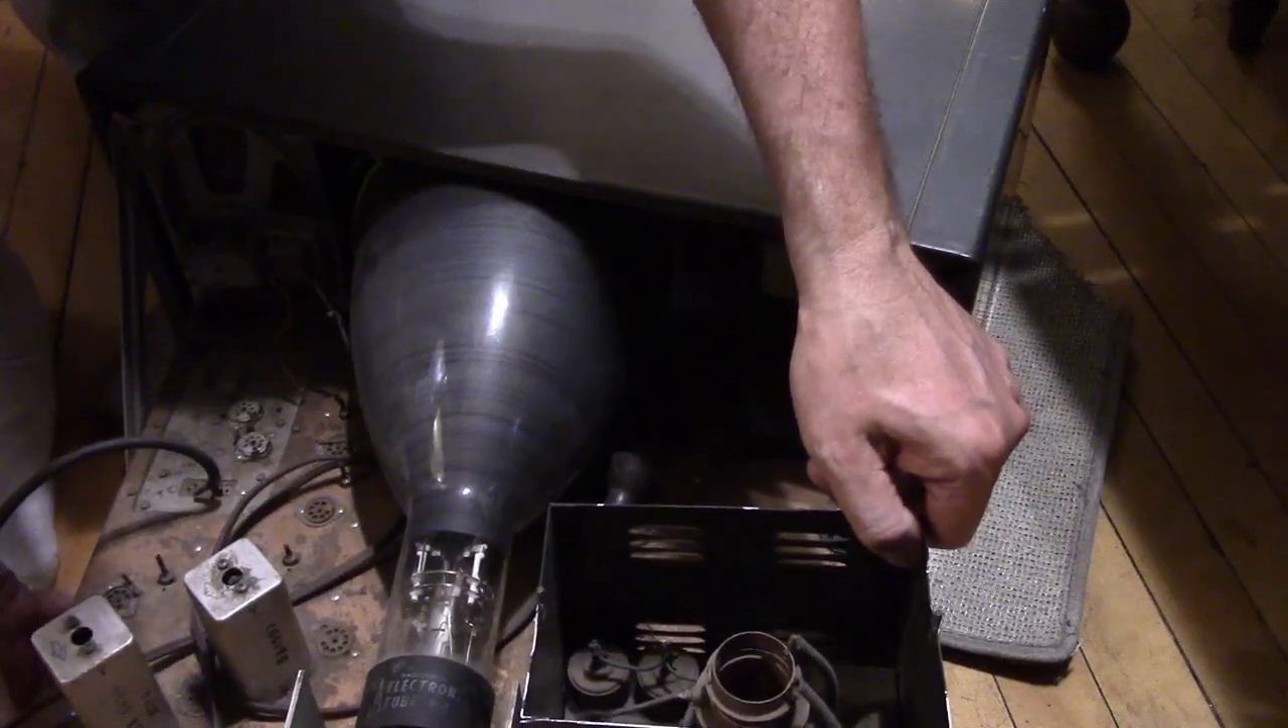Cover of the high voltage box is missing.